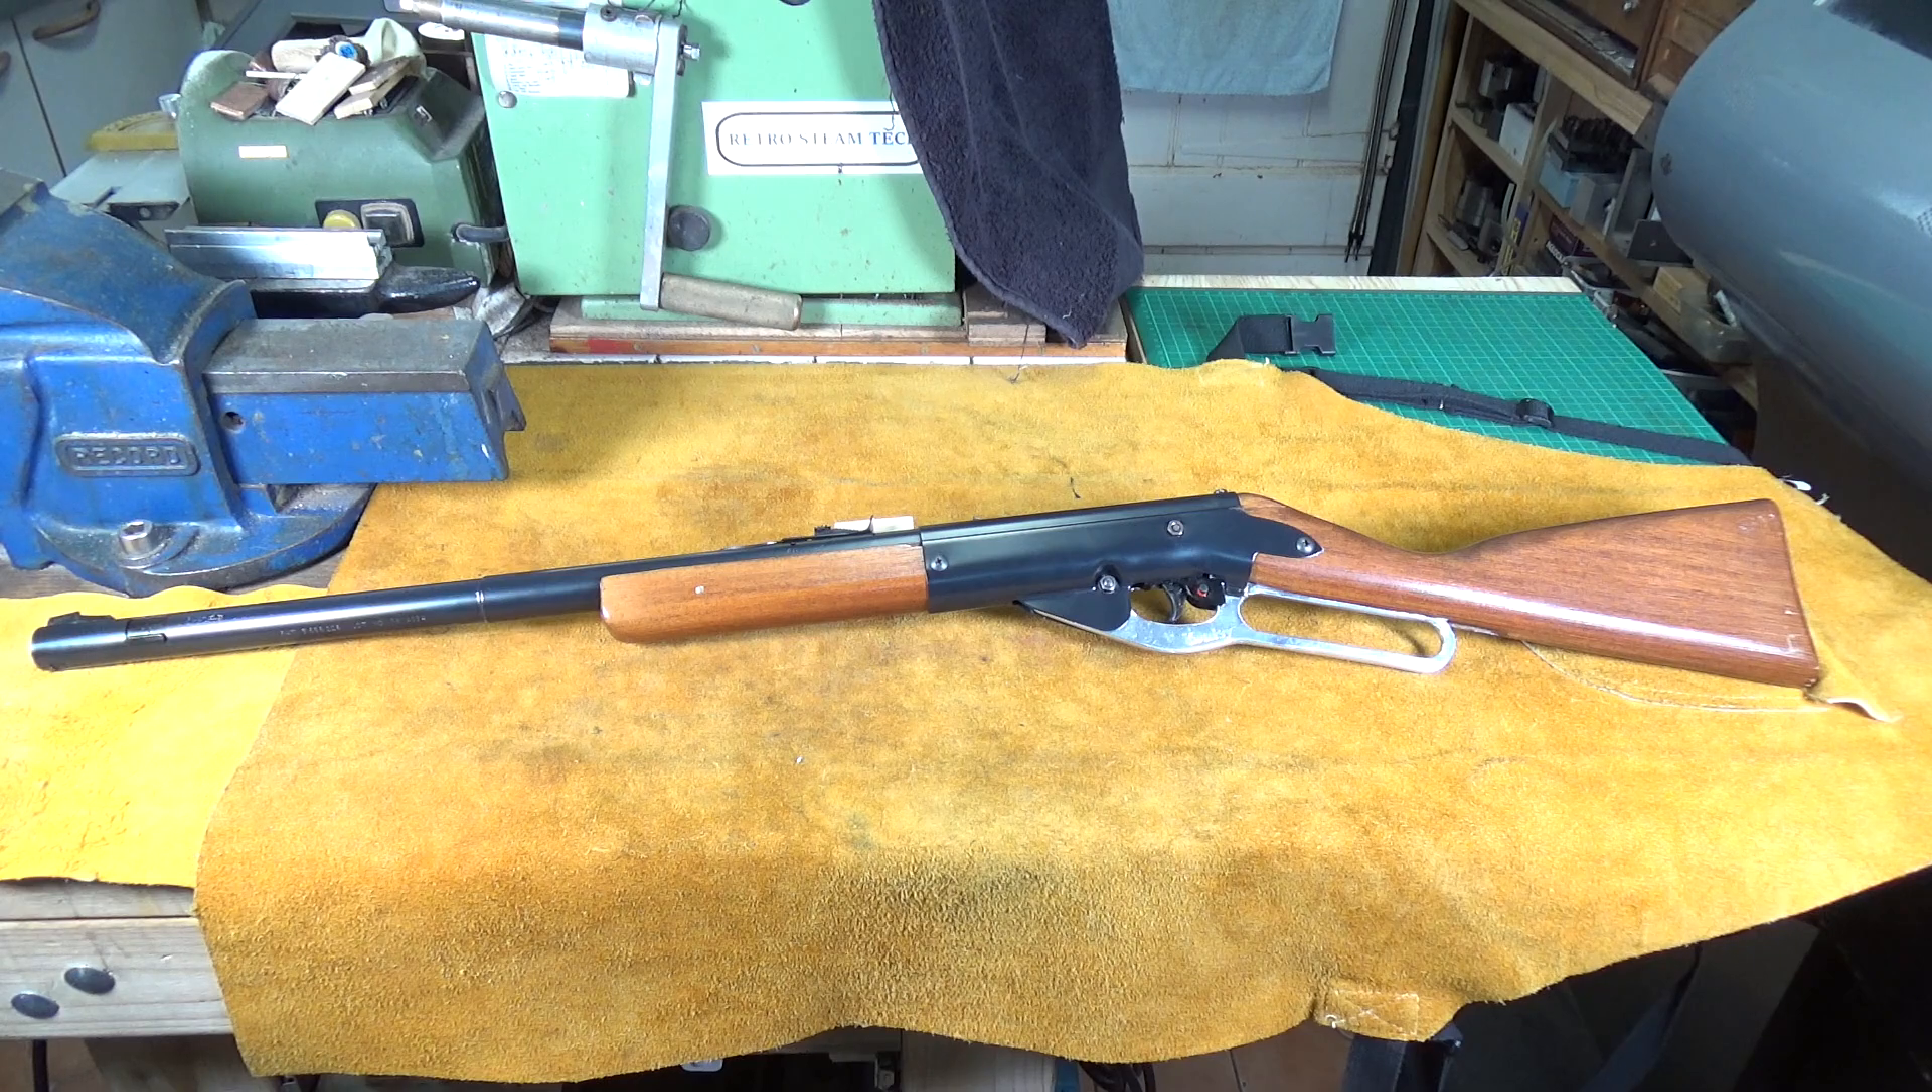My model 95B daisy BB gun has got a new aluminium lever to replace its original plastic one.